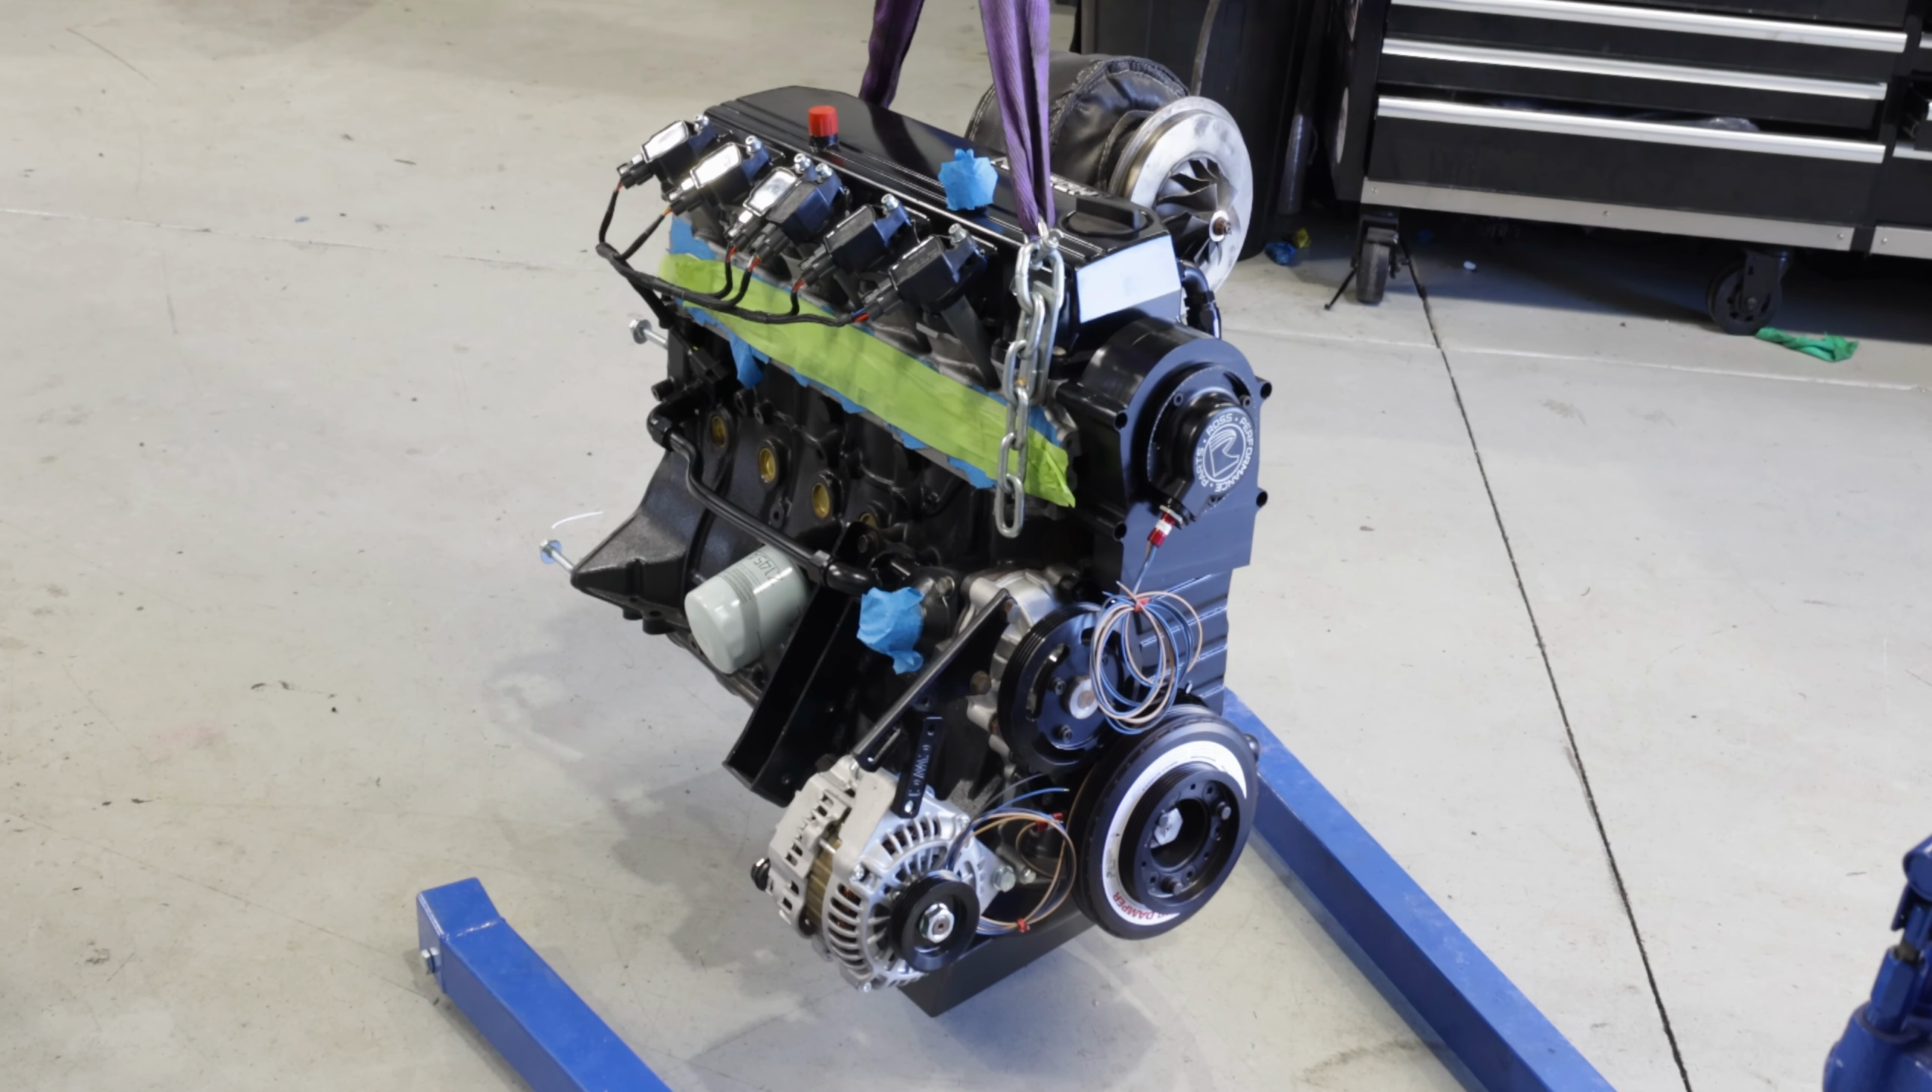We've pulled the engine back out.